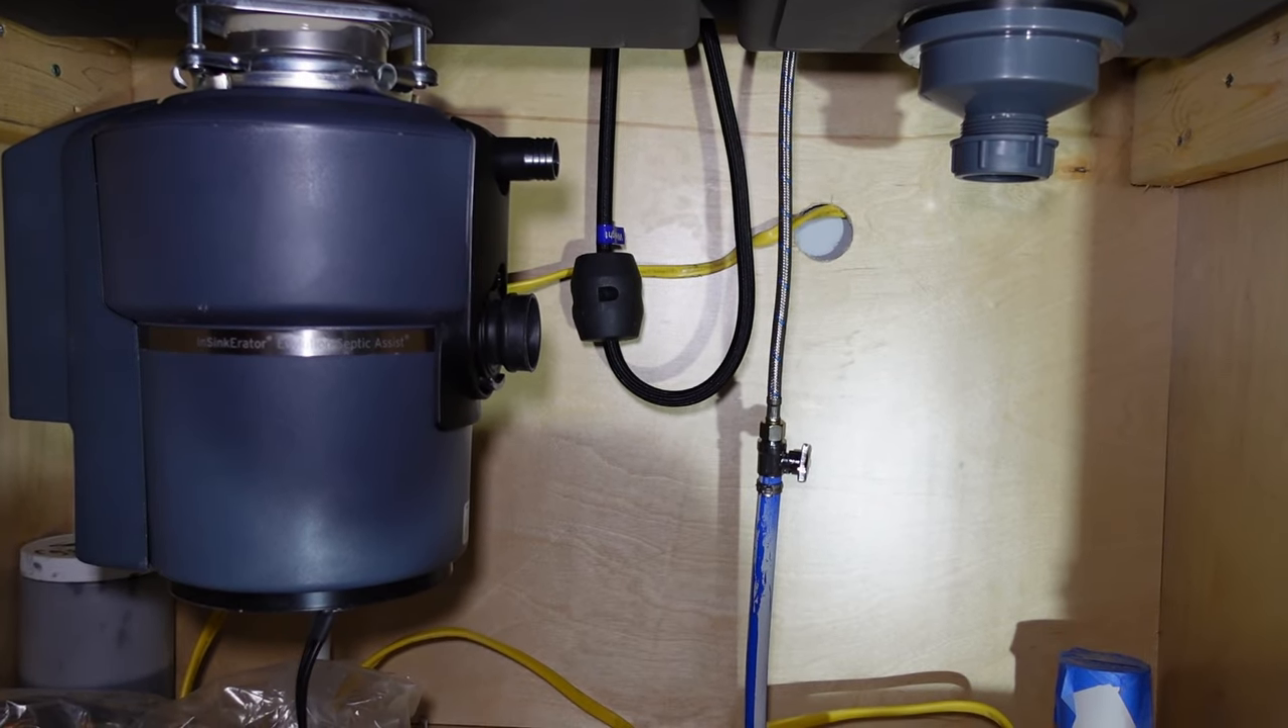Okay, now that I have the disposal in and both of the sink flanges in, I'm ready to start doing the drain lines.